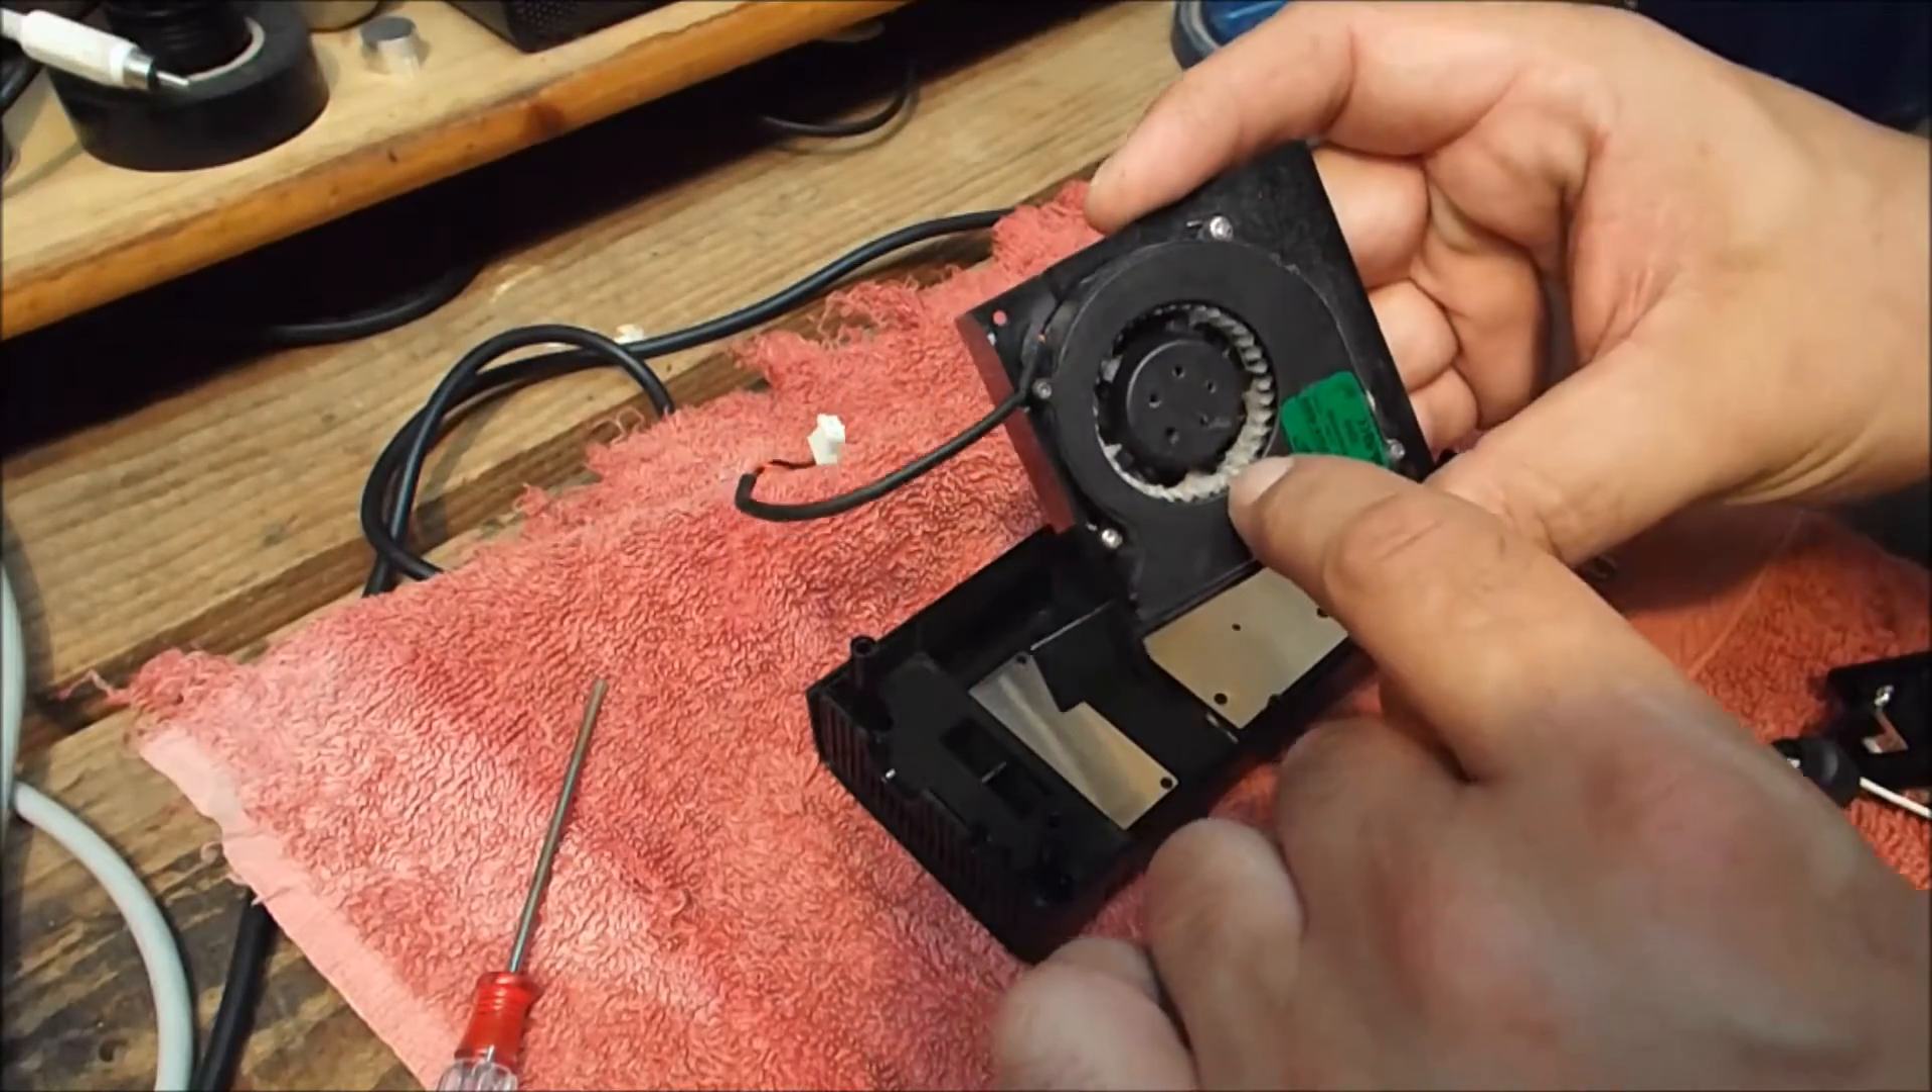Just out of curiosity I've pulled the fan out.